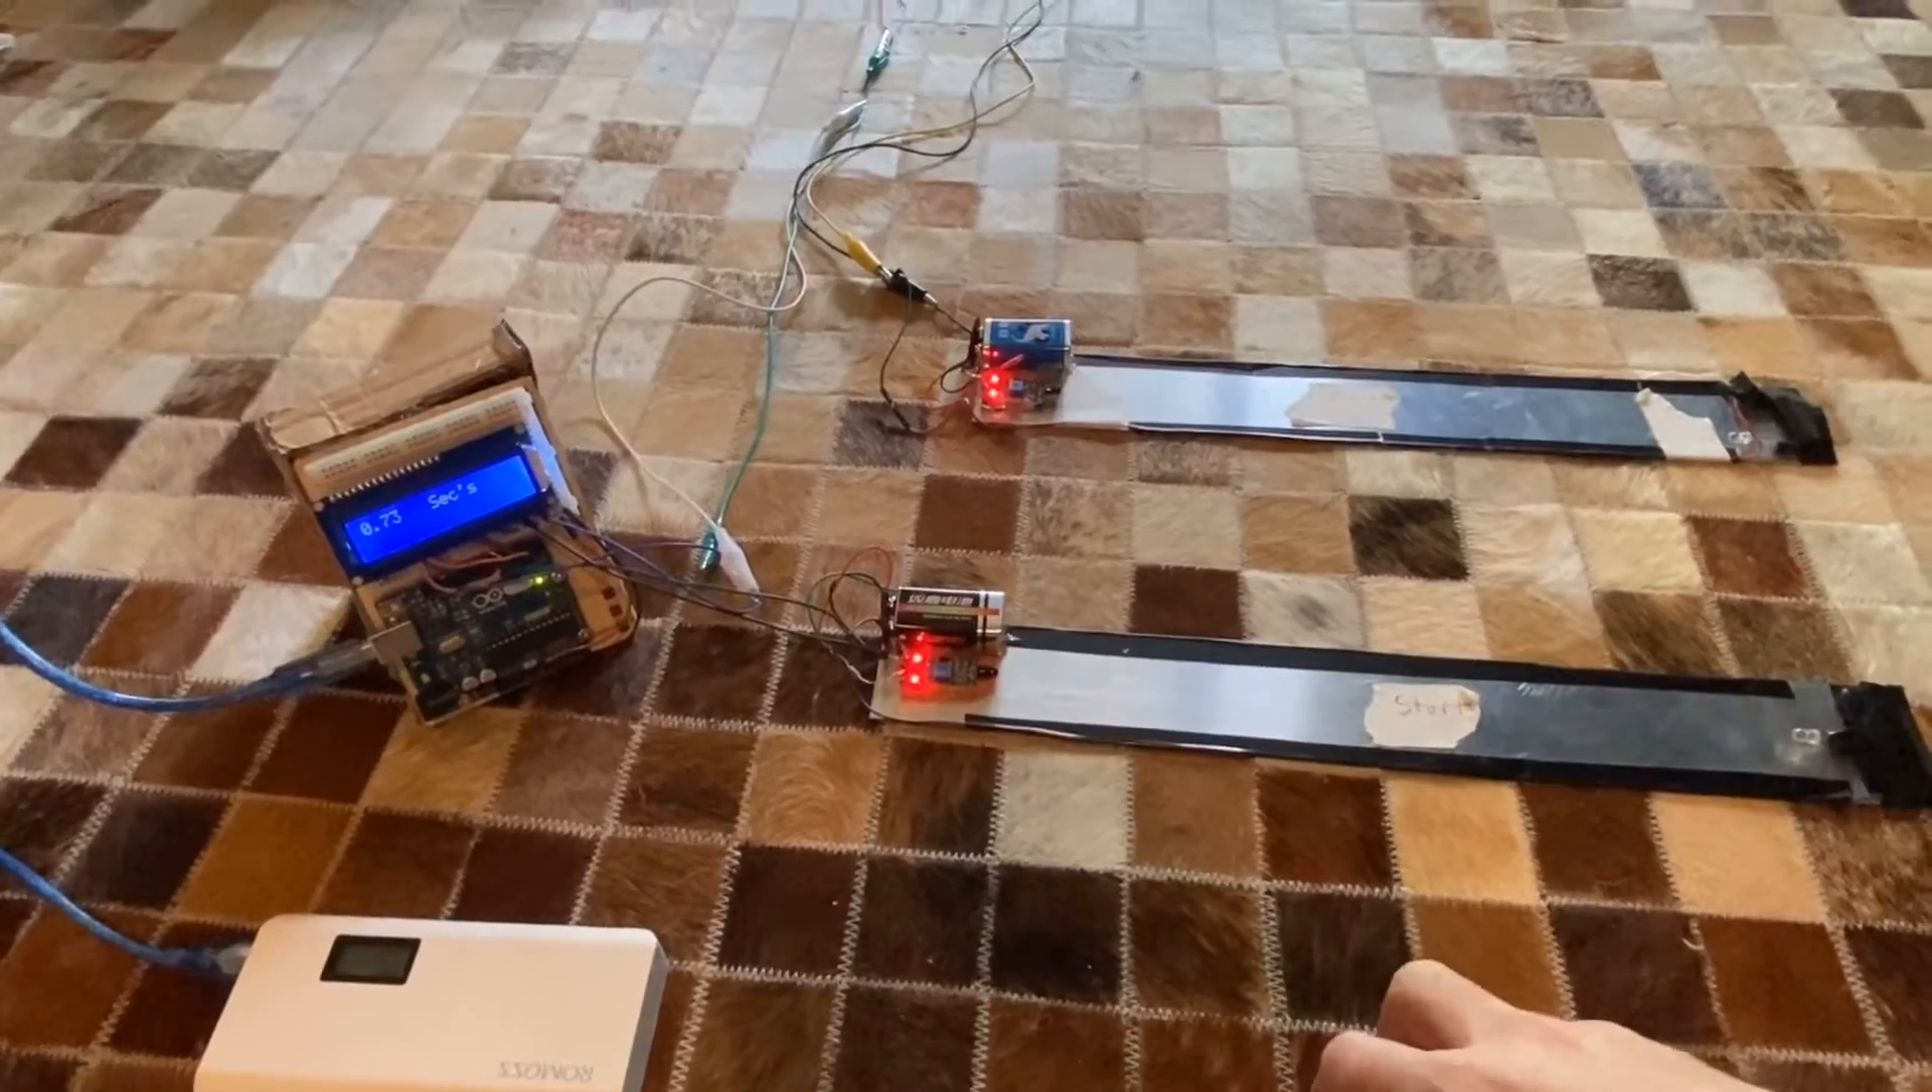Okay, now we've got everything hooked up here, have the Arduino and the LCD screen here, using a power bank as a power source, and have the start line and finish line connected to the Arduino.